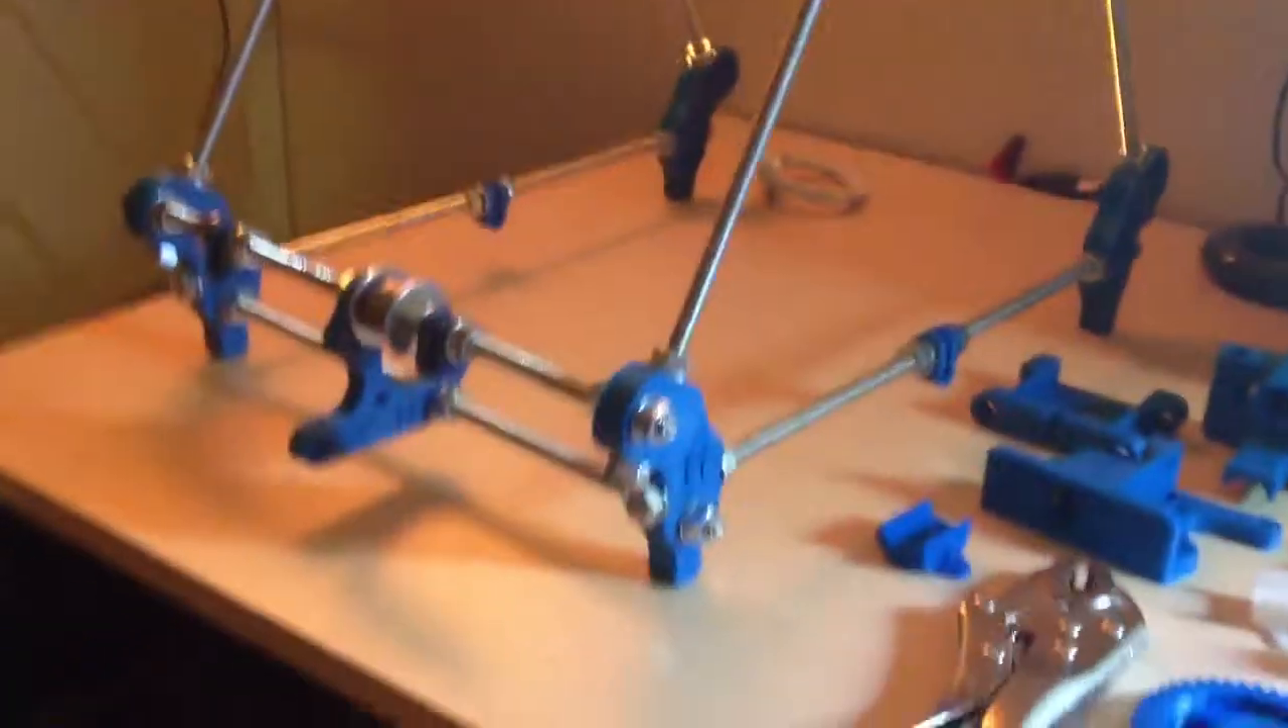So I've started building the frame for the 3D printer.